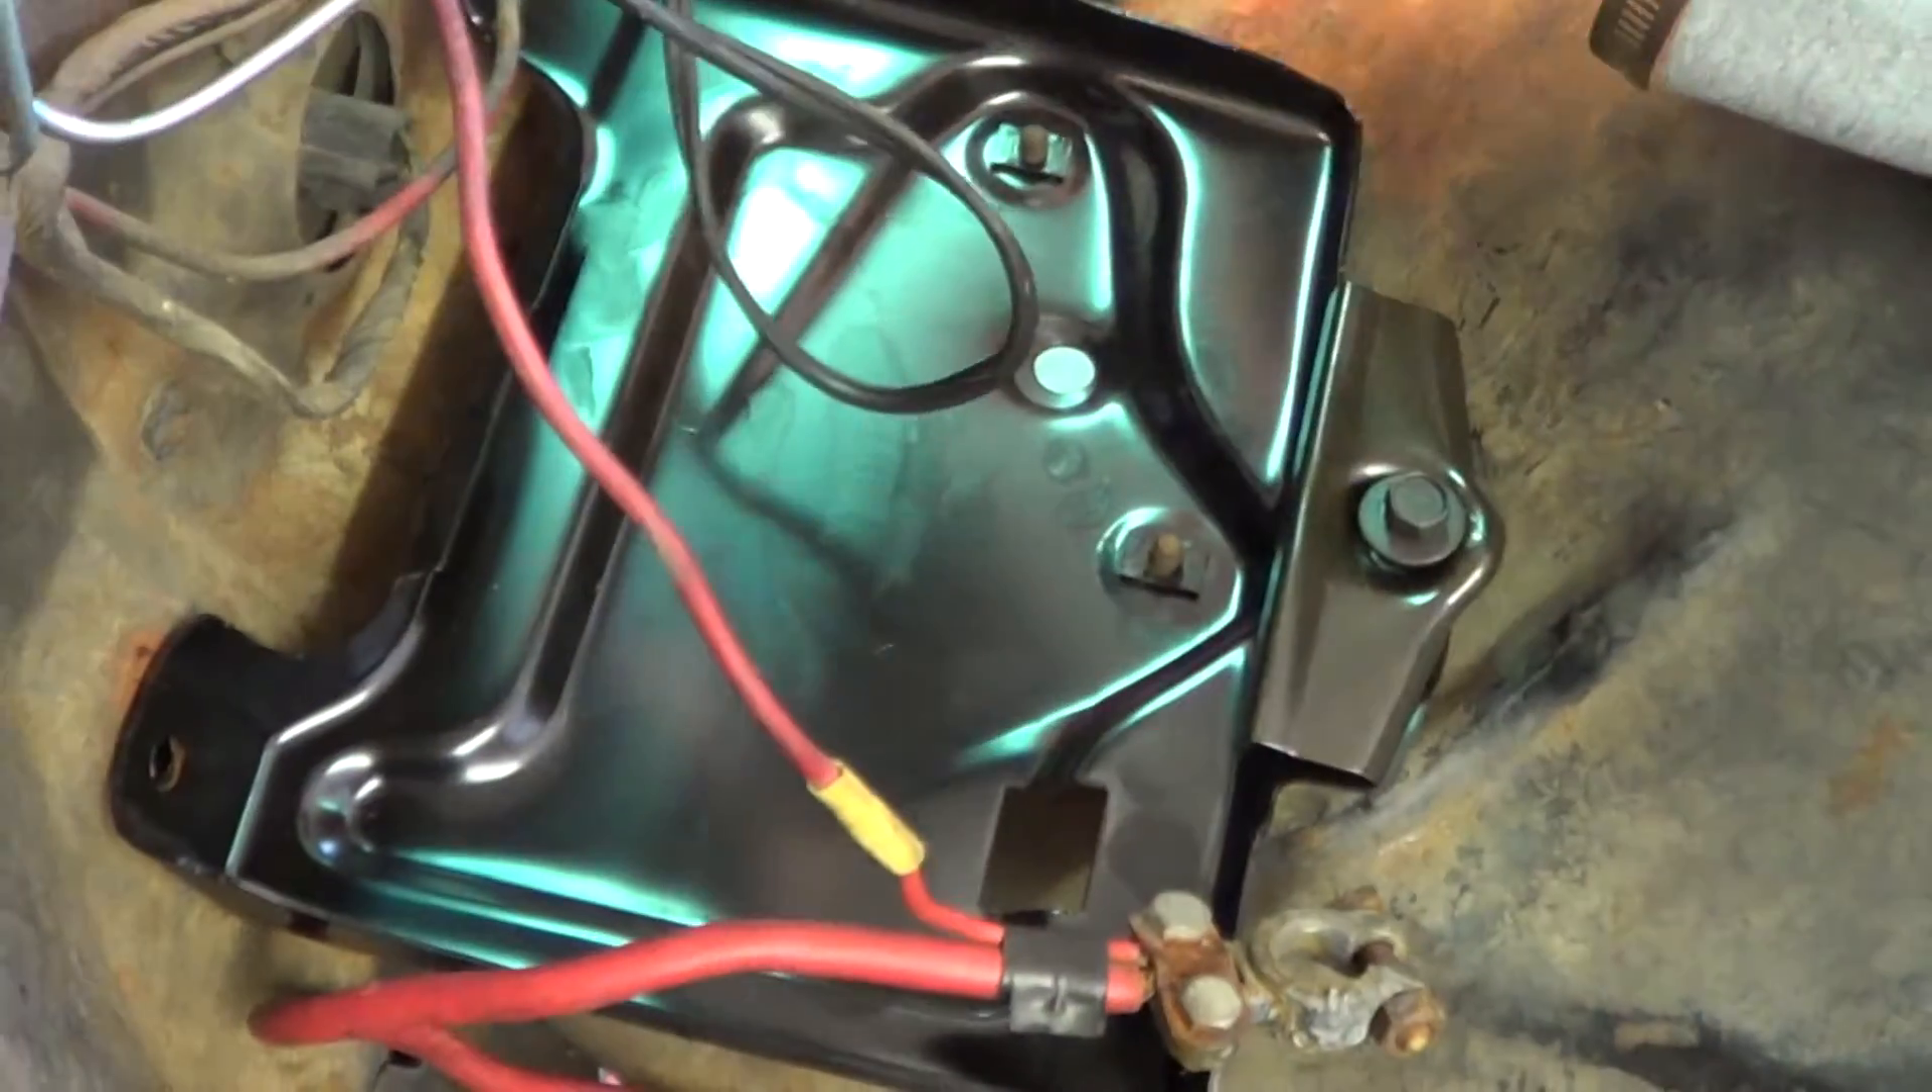What we do have over here, I'll show you, there's your new battery tray all installed.